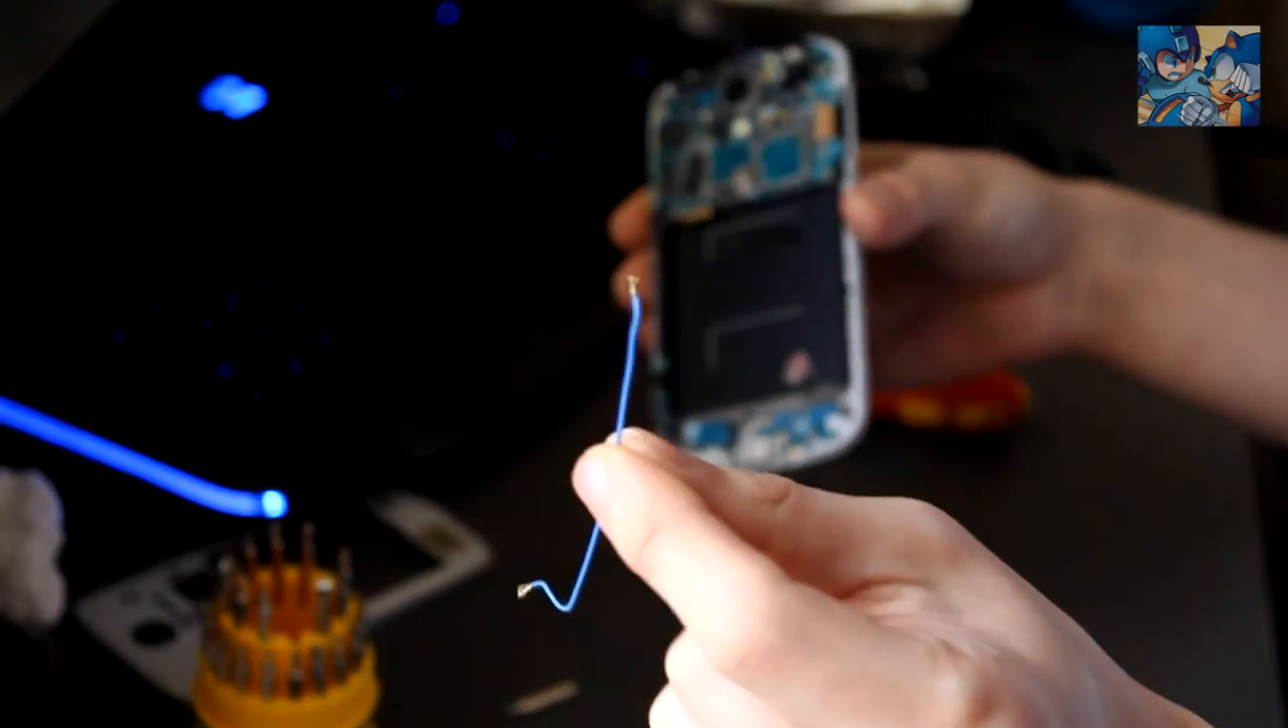So far it's looking like a complete phone One last thing we need to connect is the antenna.